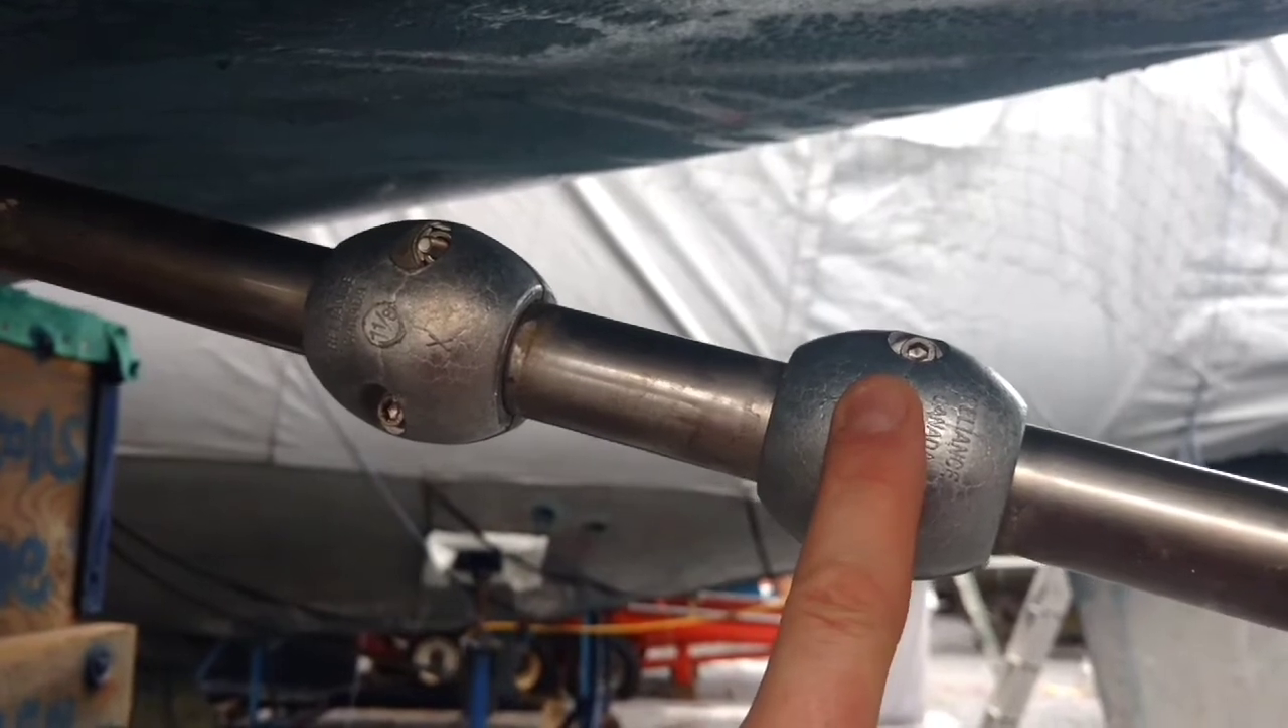Both zinc anodes have been installed.